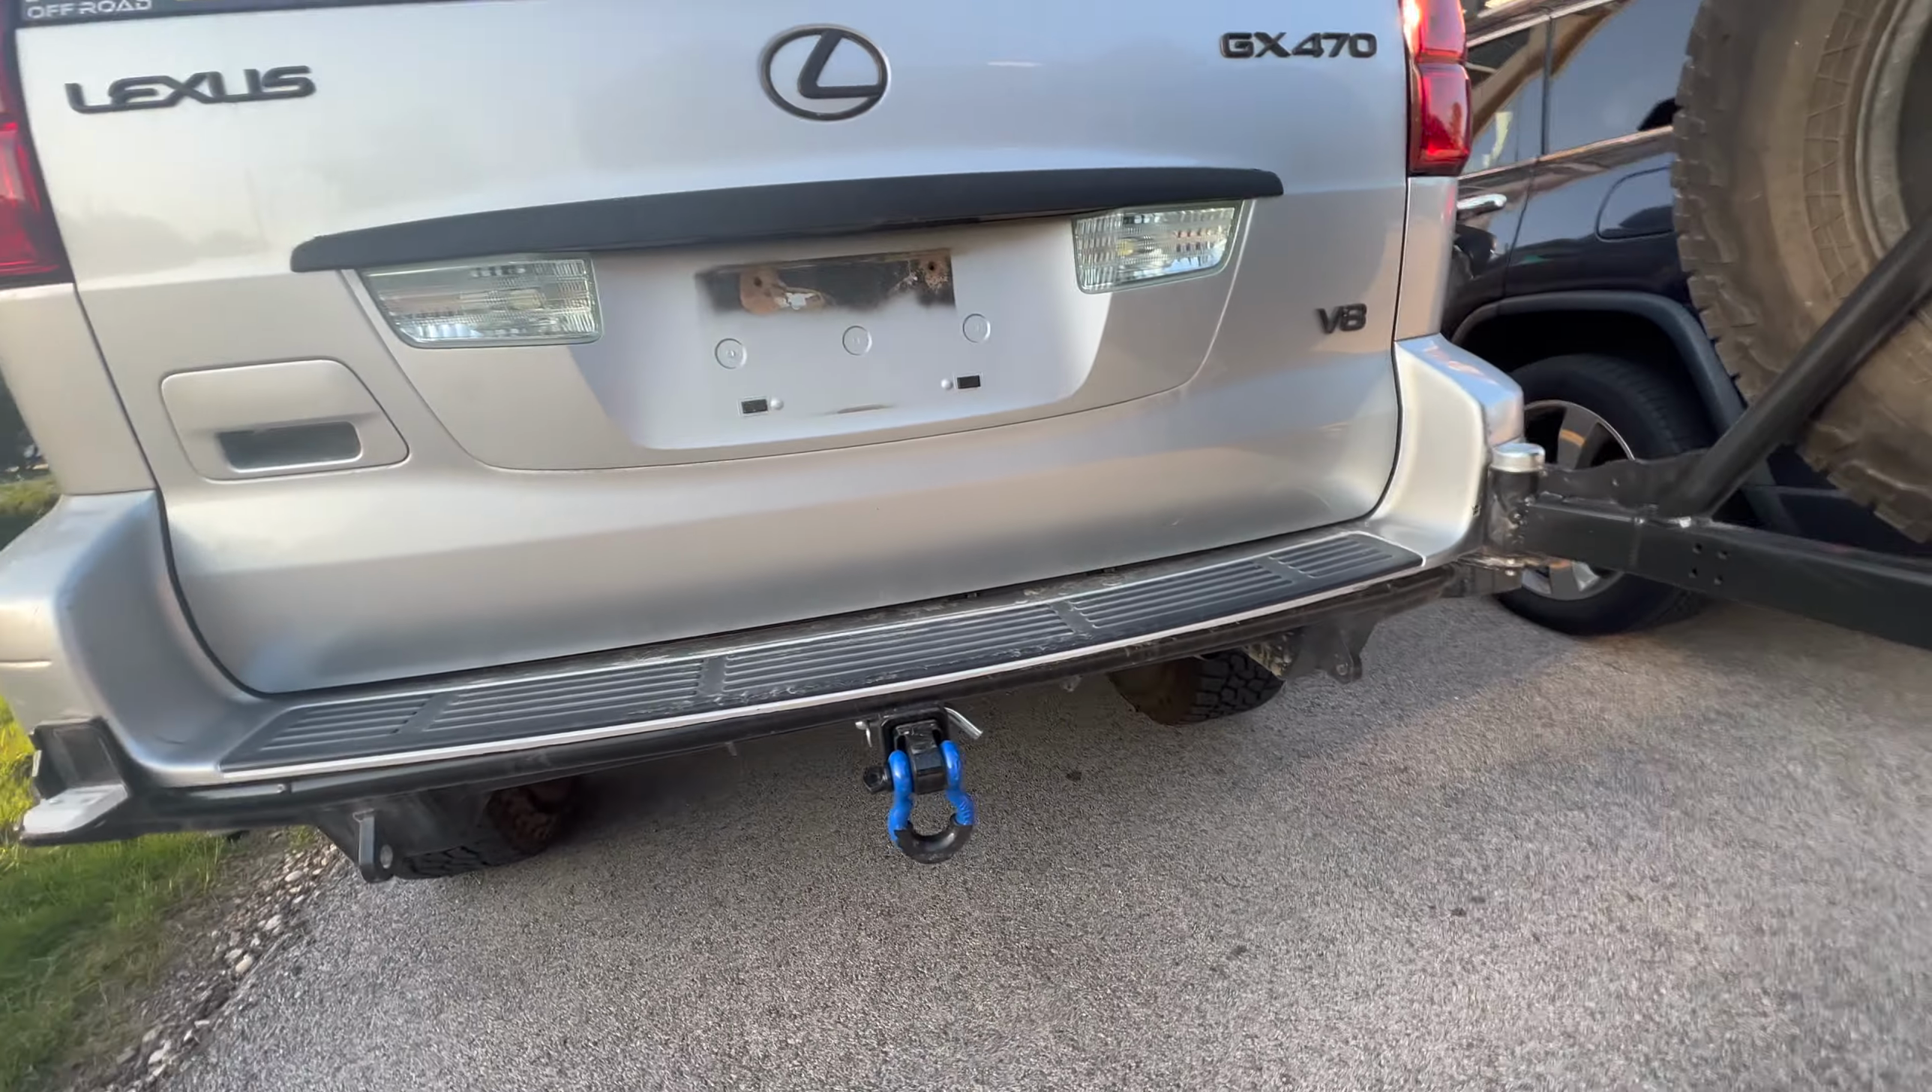This is what the bumper looks like fully installed. I've got a shackle here in the back for recoveries.